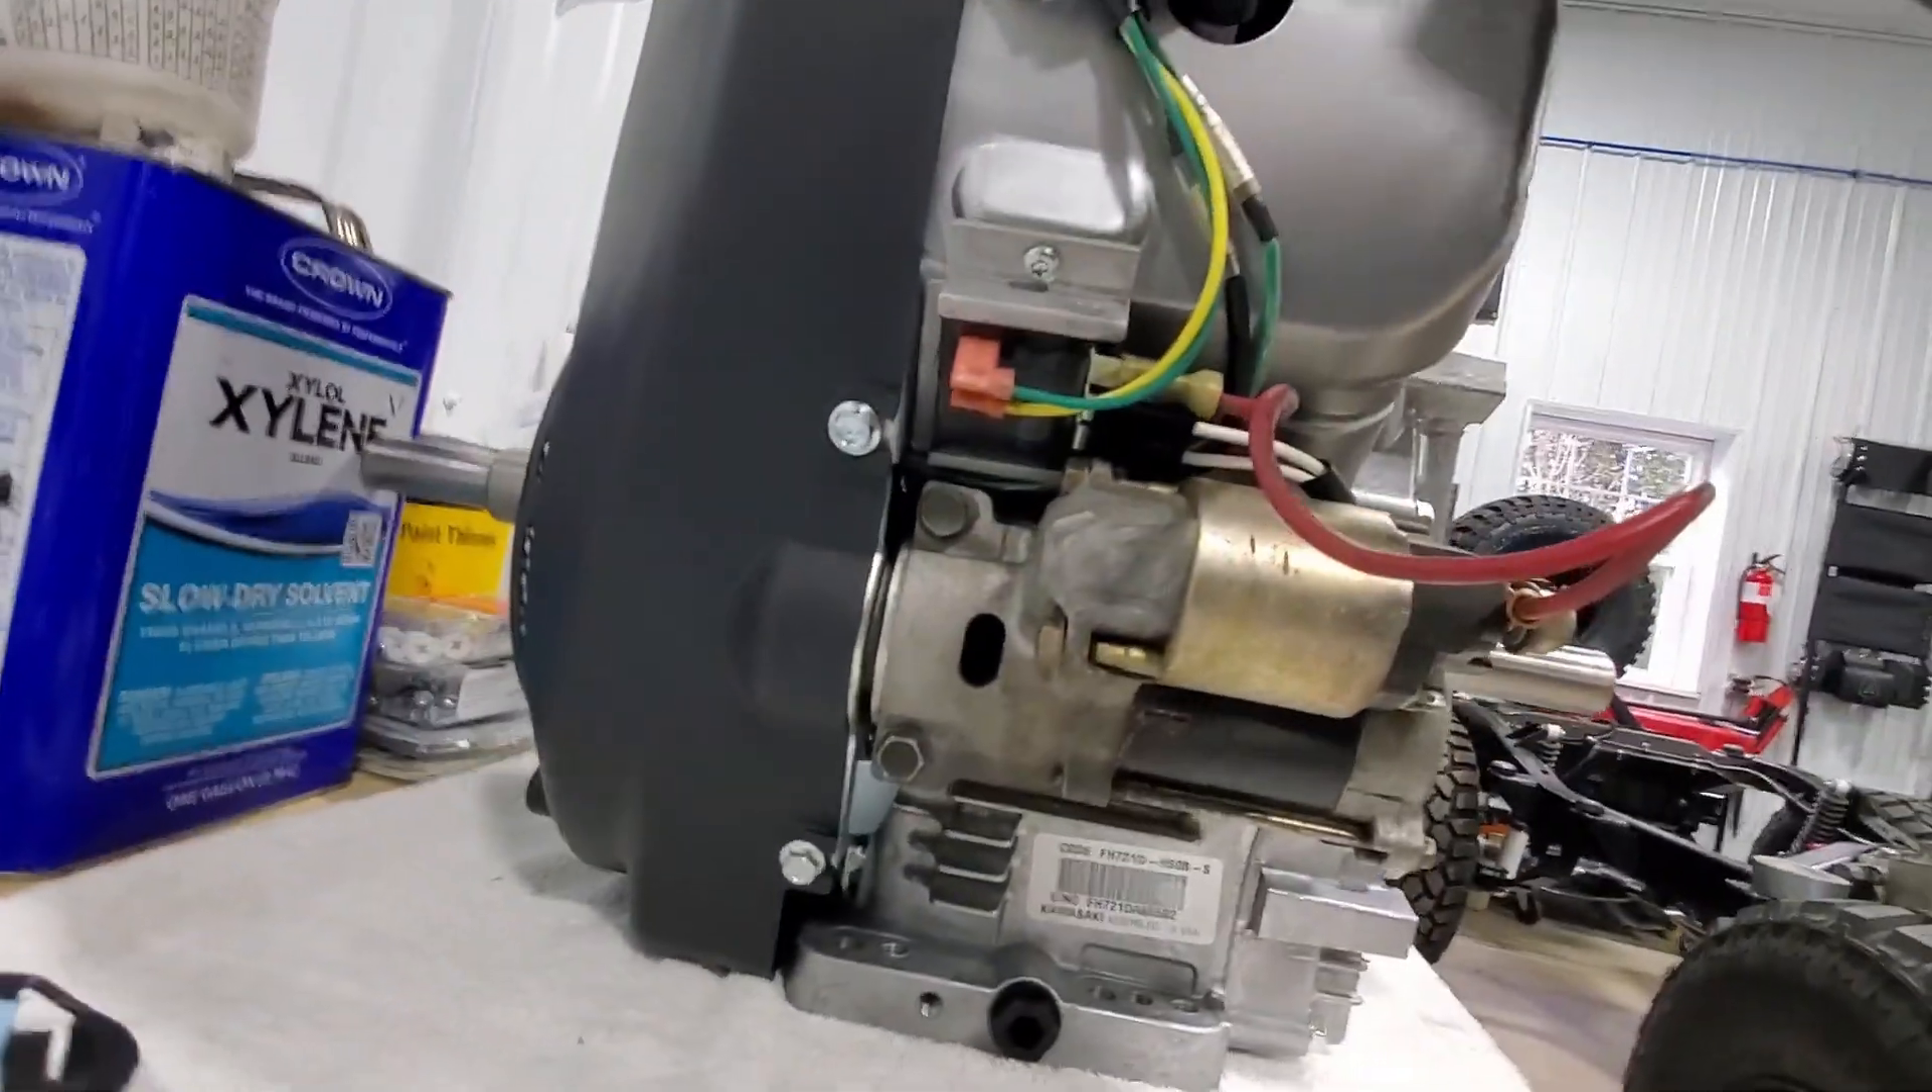So the original starter is now in place.